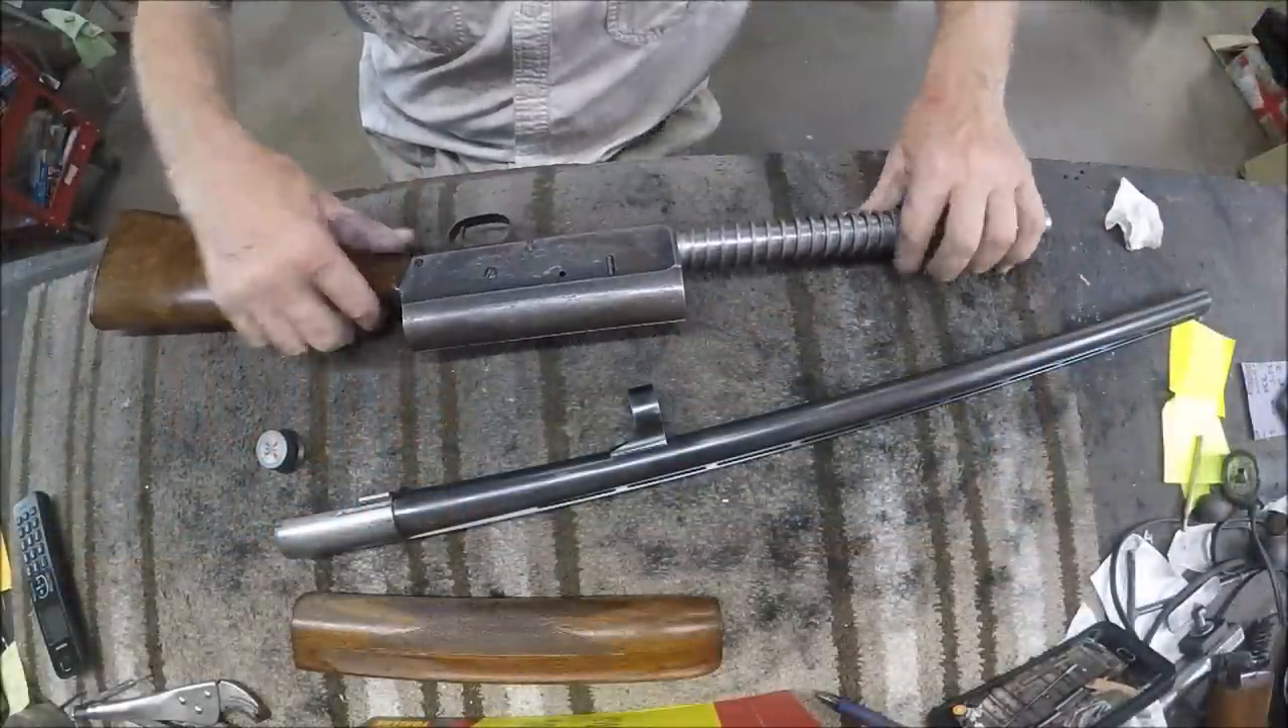I've already pulled the forearm off.